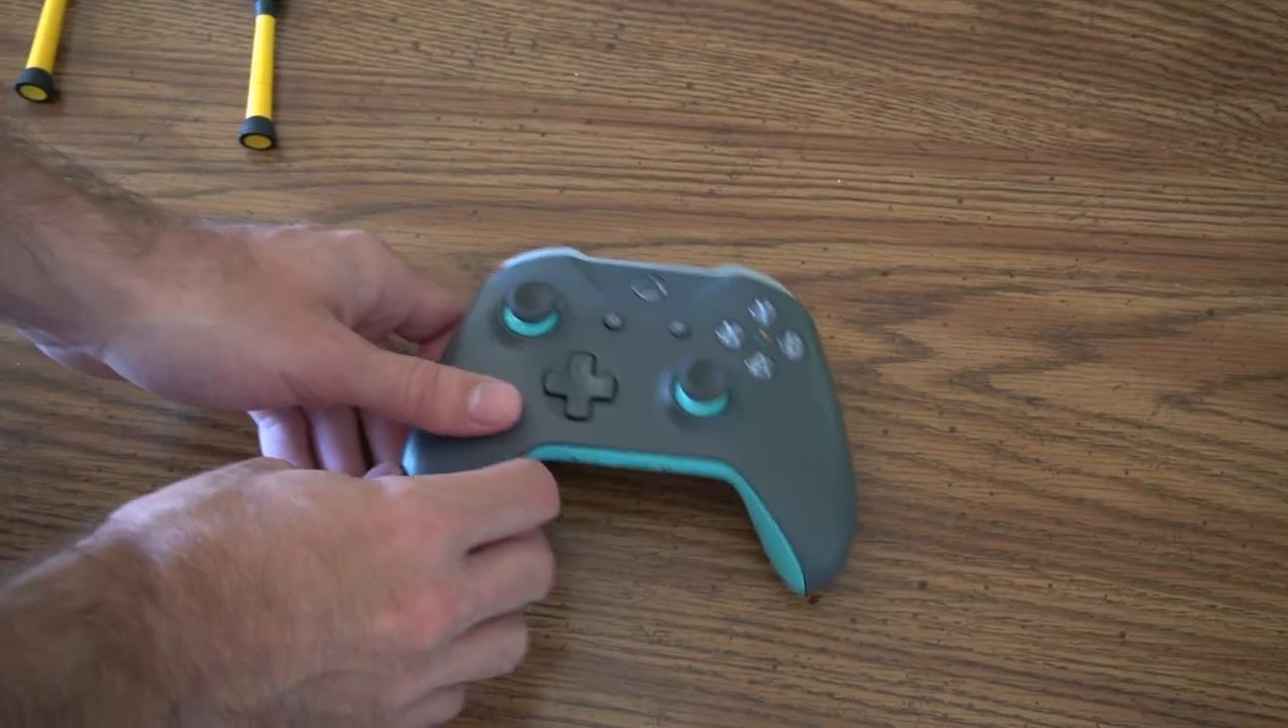And now your controller is put together.